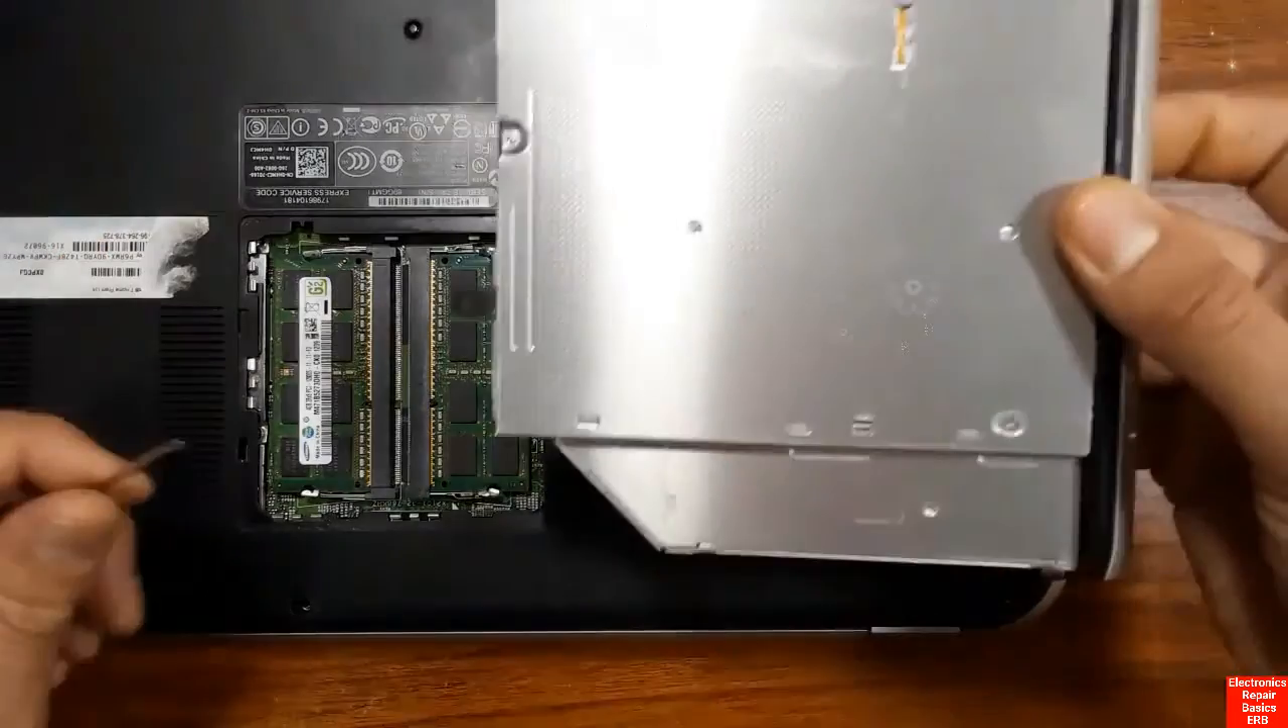Okay now the optical disk drive is removed.